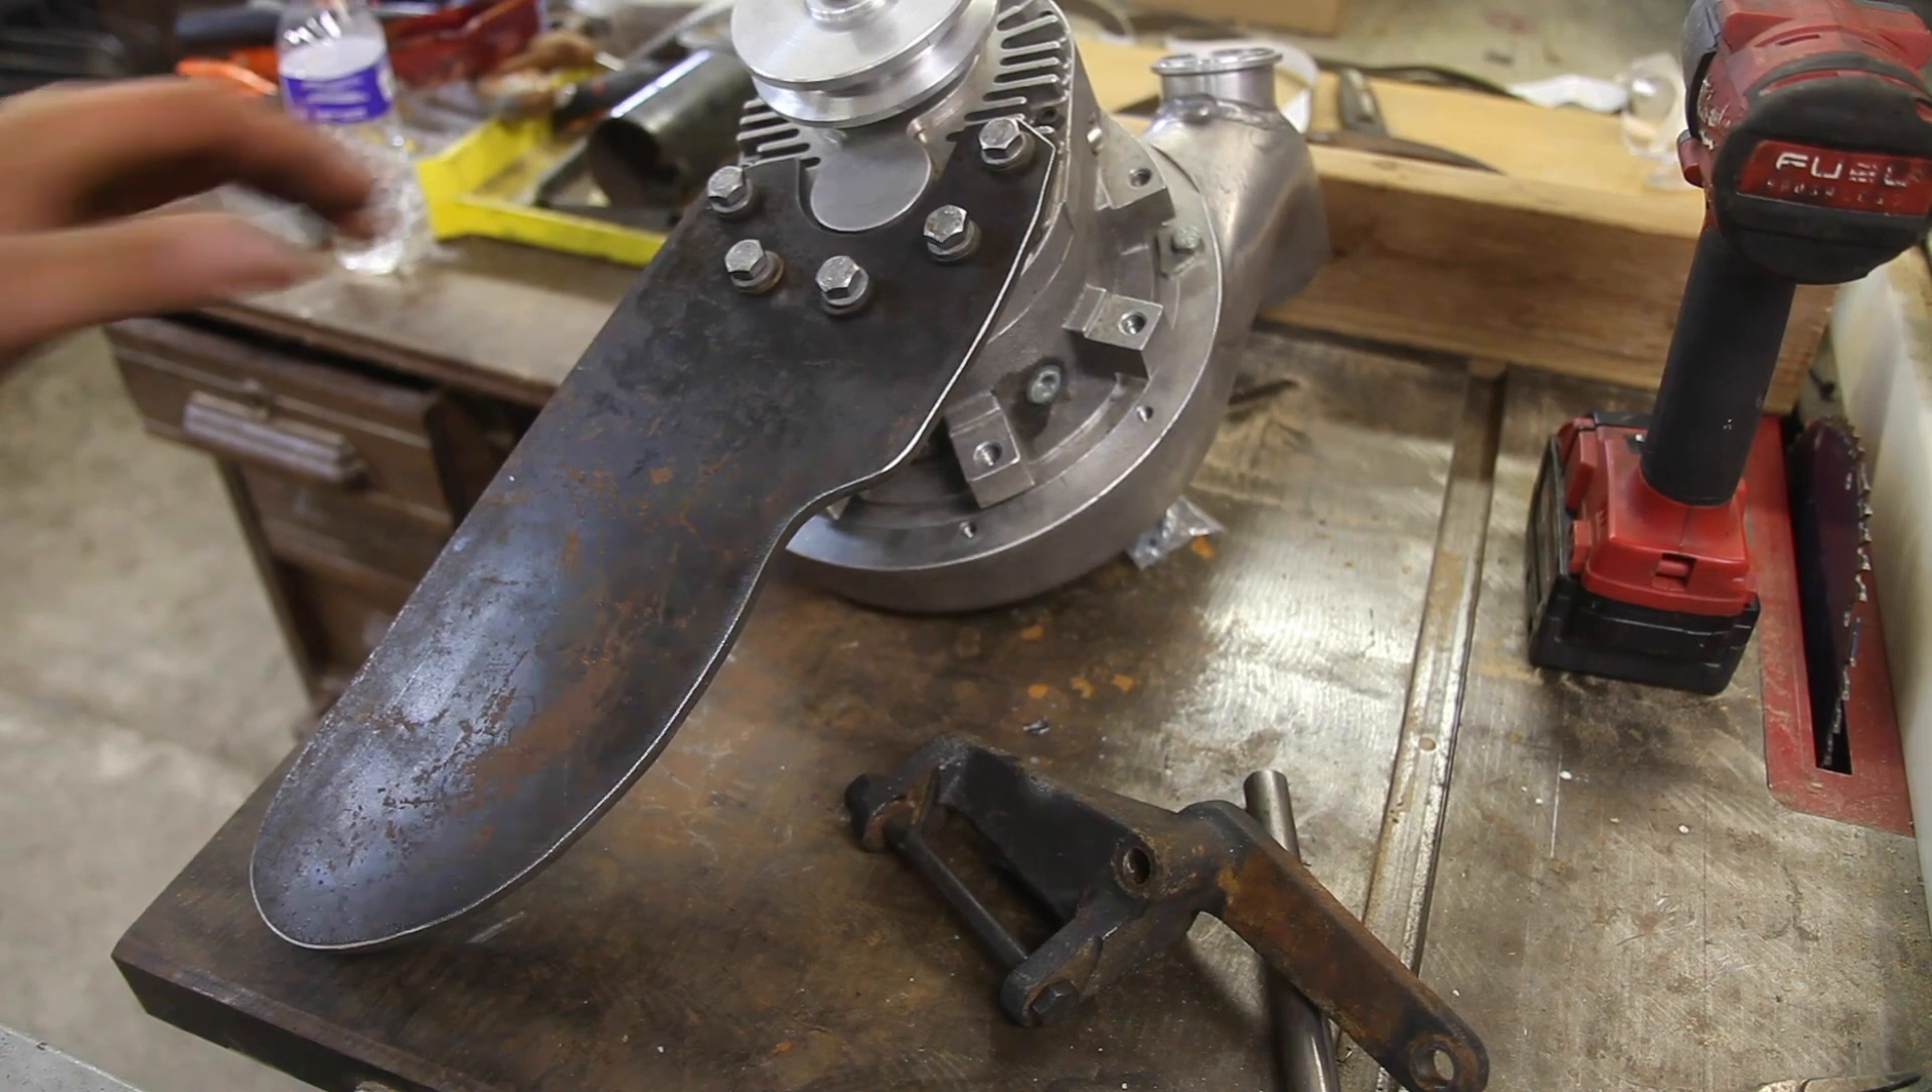So now I have the holes drilled and the mount bolted up to the supercharger.